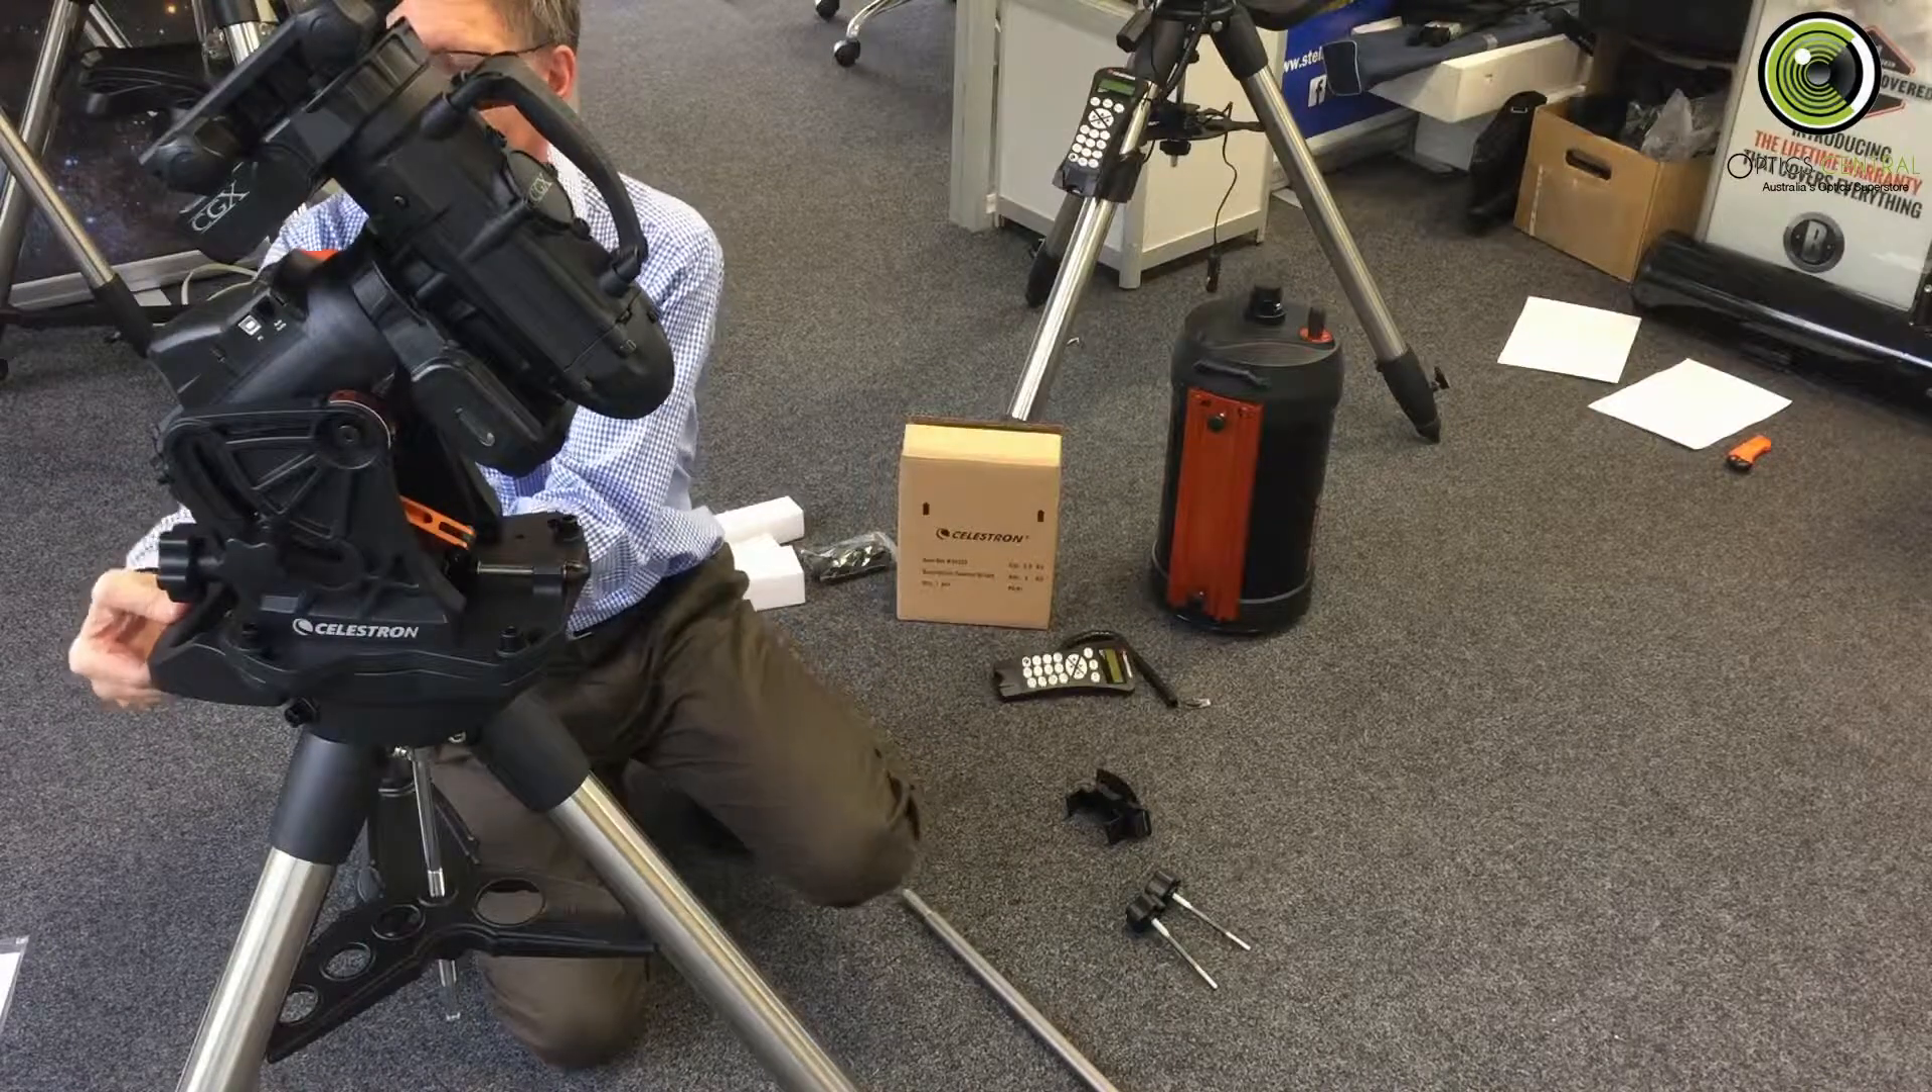Now, the head is onto the top of the tripod.